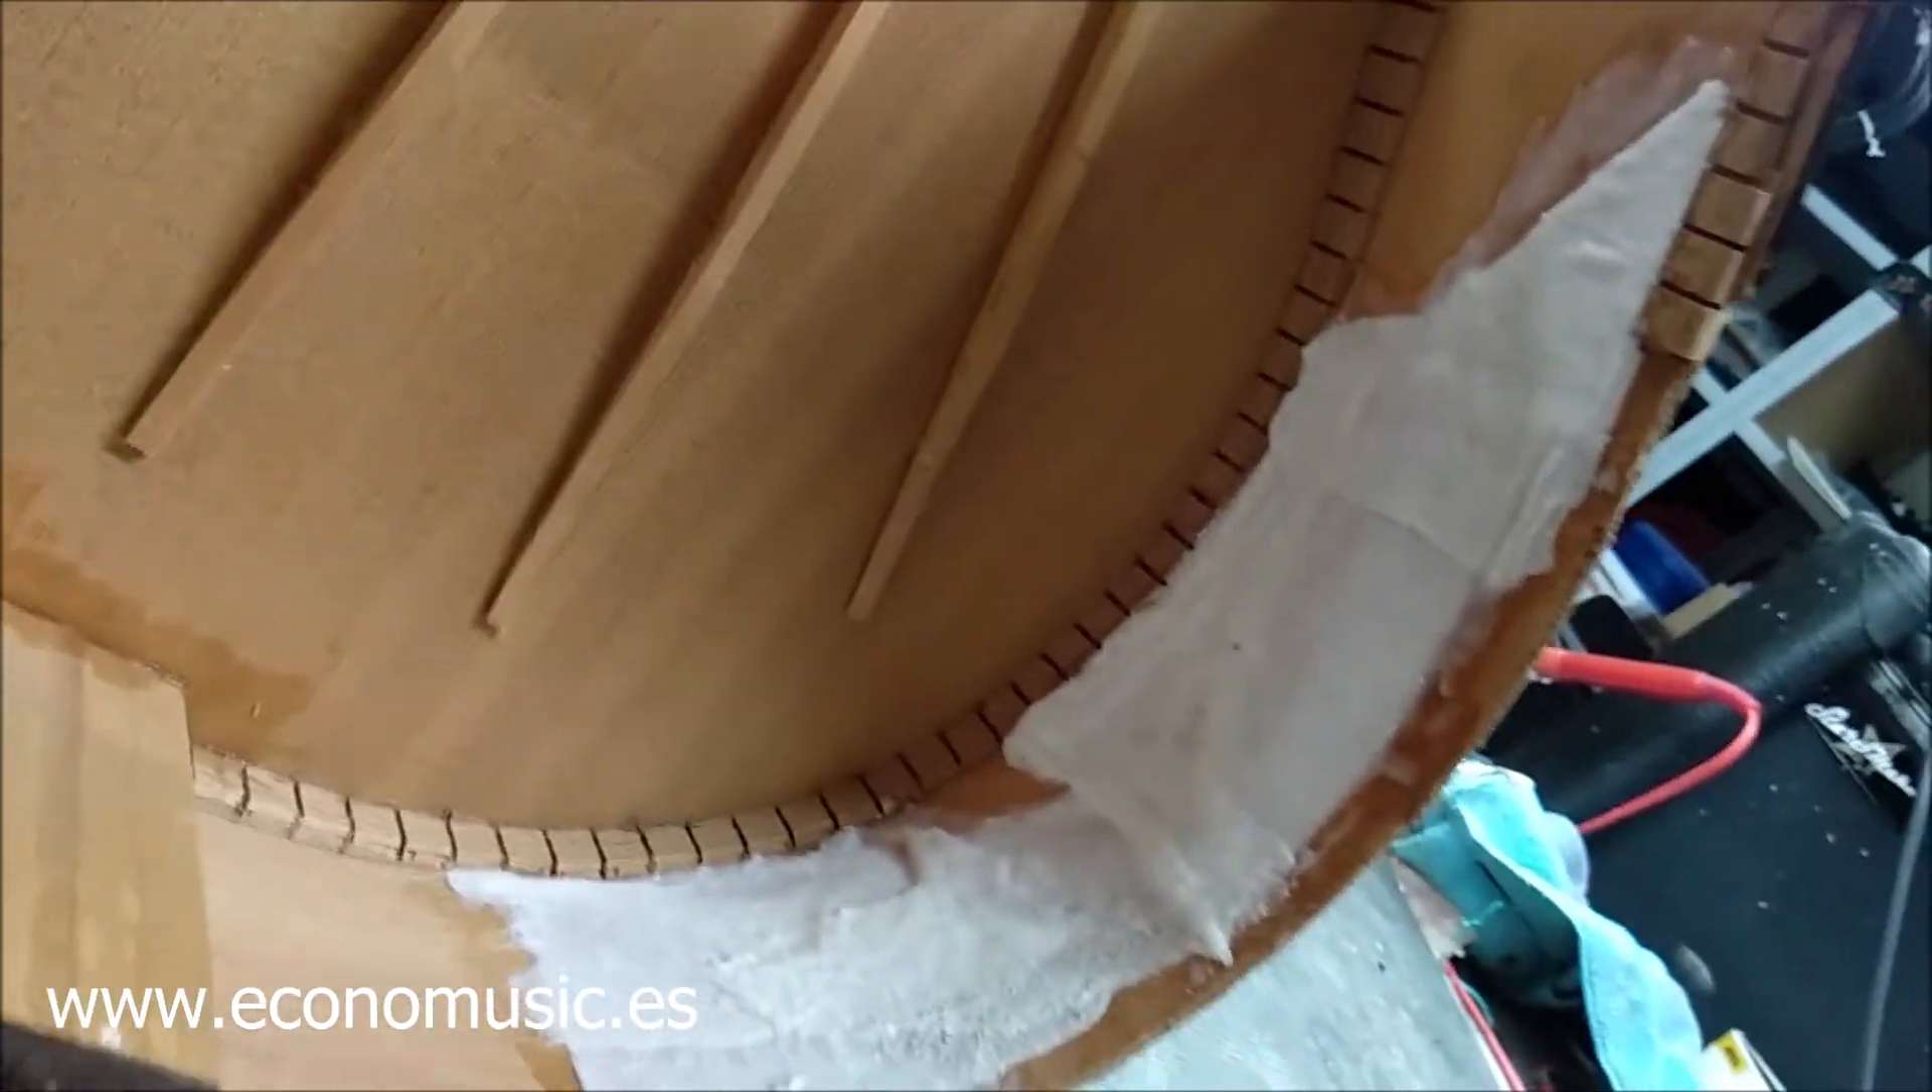Hemos aplicado un refuerzo con una gasa encolada que hemos colocado en la parte de interior que estaba más afectada del costado.